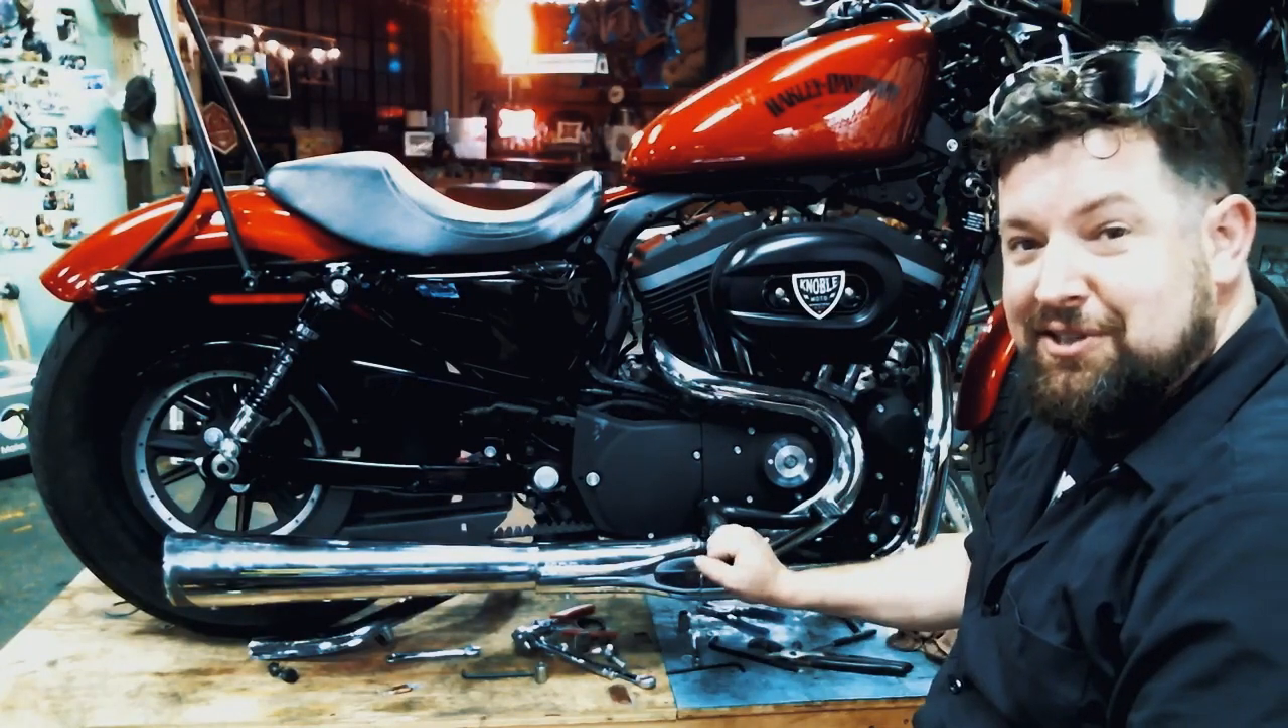Uh we've got the exhaust on heat shields are on everything's looking pretty good.